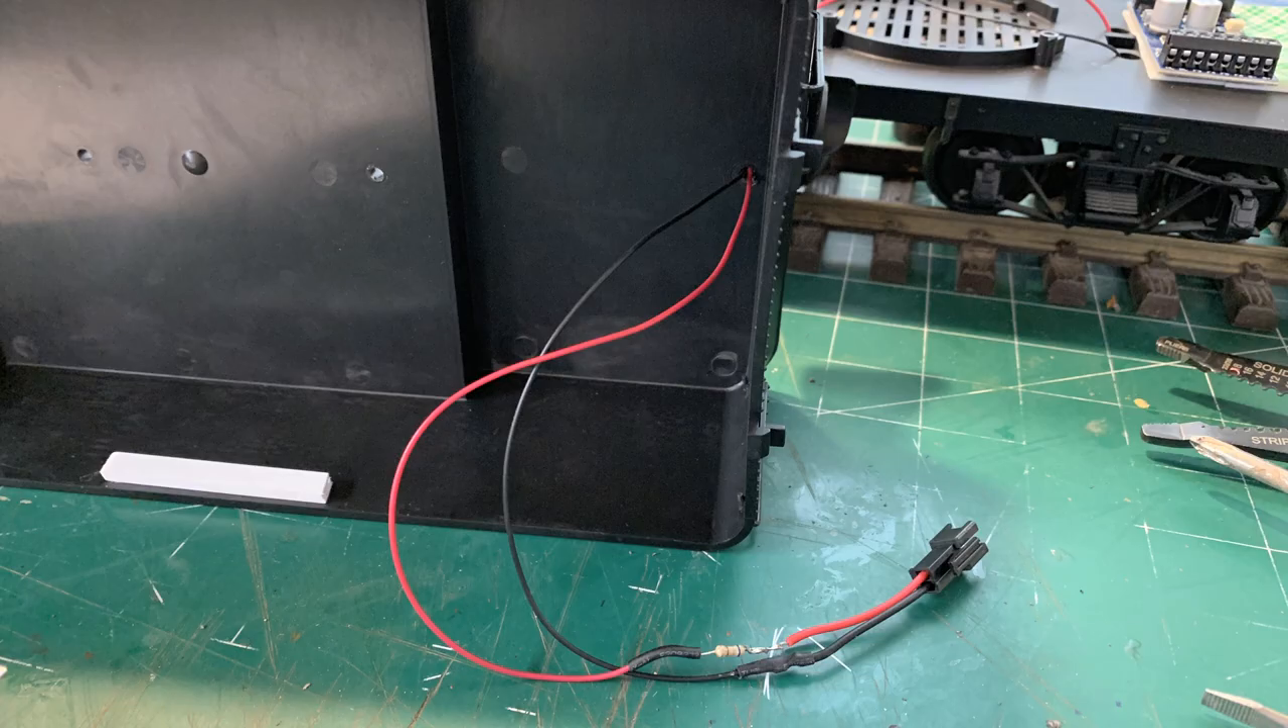I've just put one of those uh connectors here on the shell for the tender and there's that dropping resistor that i'm saving from the original installation and that way i can just unplug that and remove the tender shell.